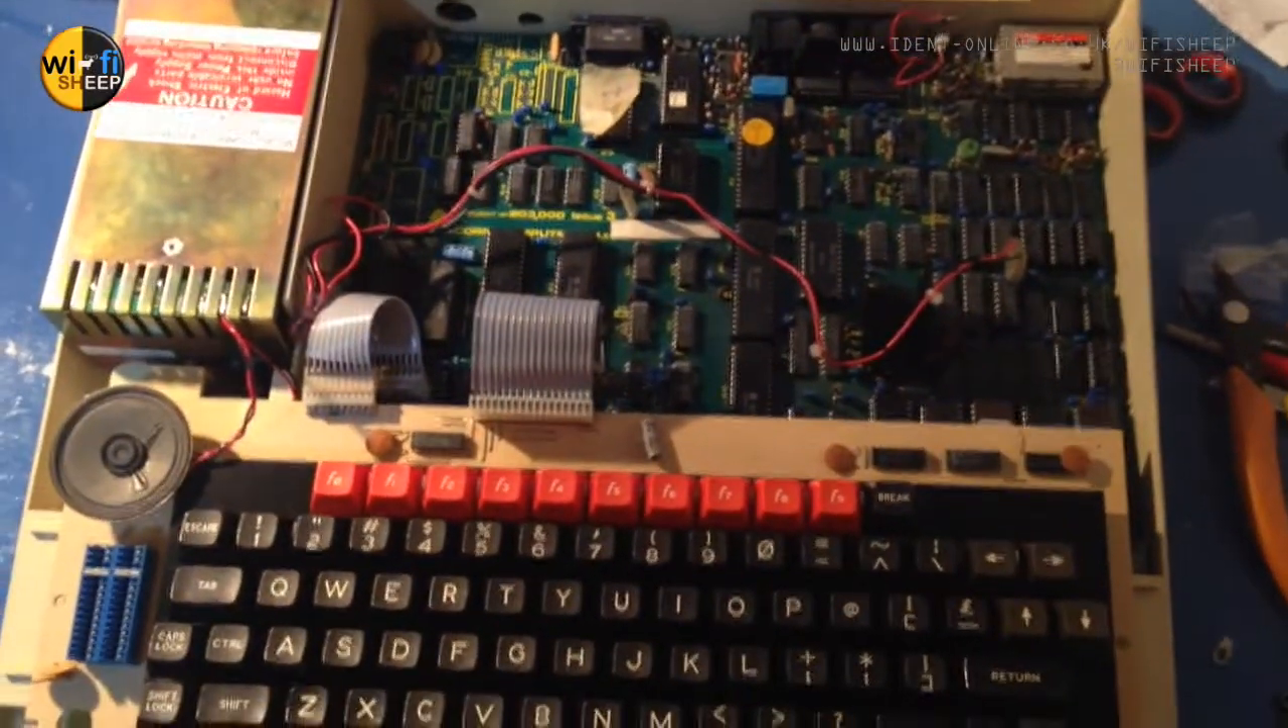Okay so I've just temporarily reattached the keyboard put the ribbon lead back in speakers back in.